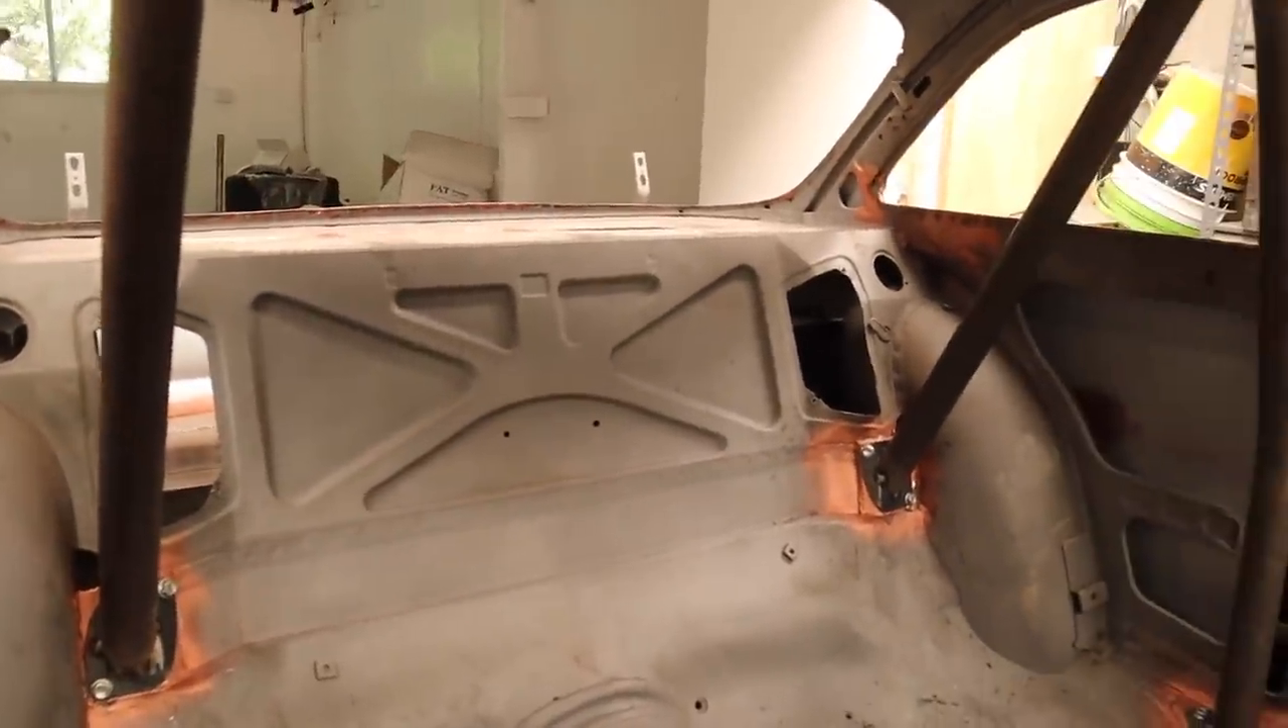All right, so we have two rear bars in and they look really good.